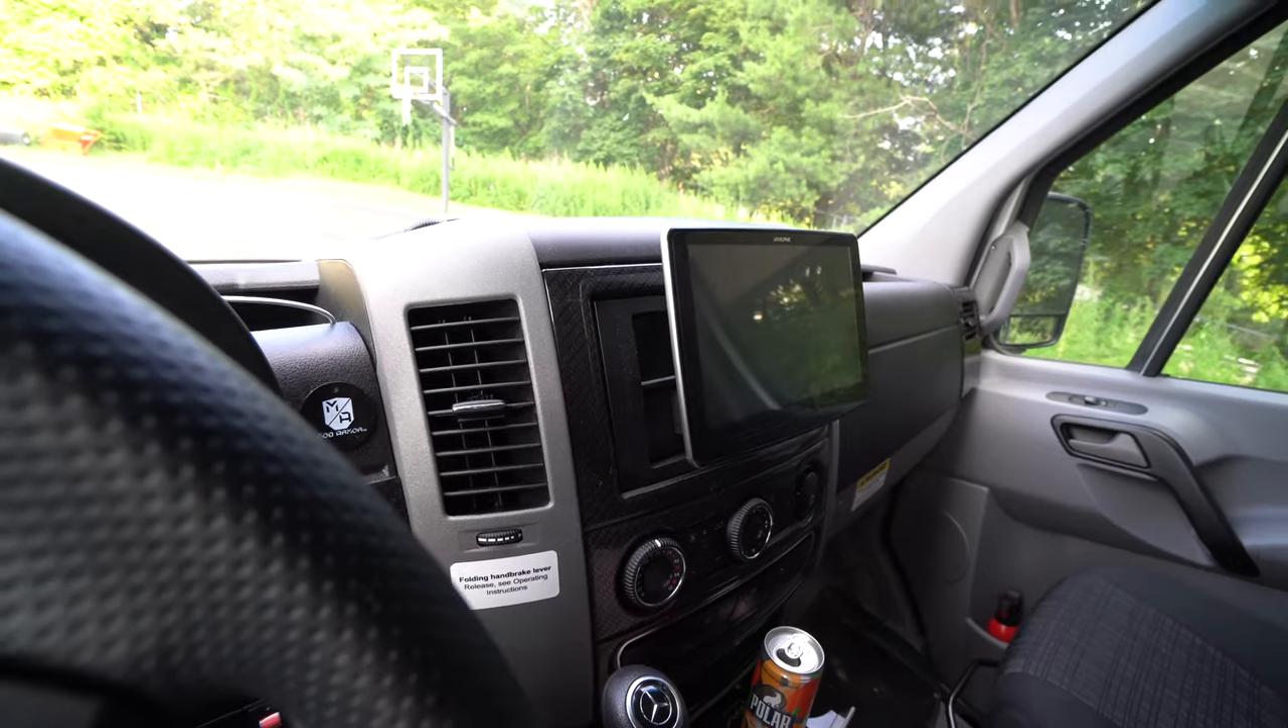It doesn't quite sit flush the way that the factory screen did, but I like it.